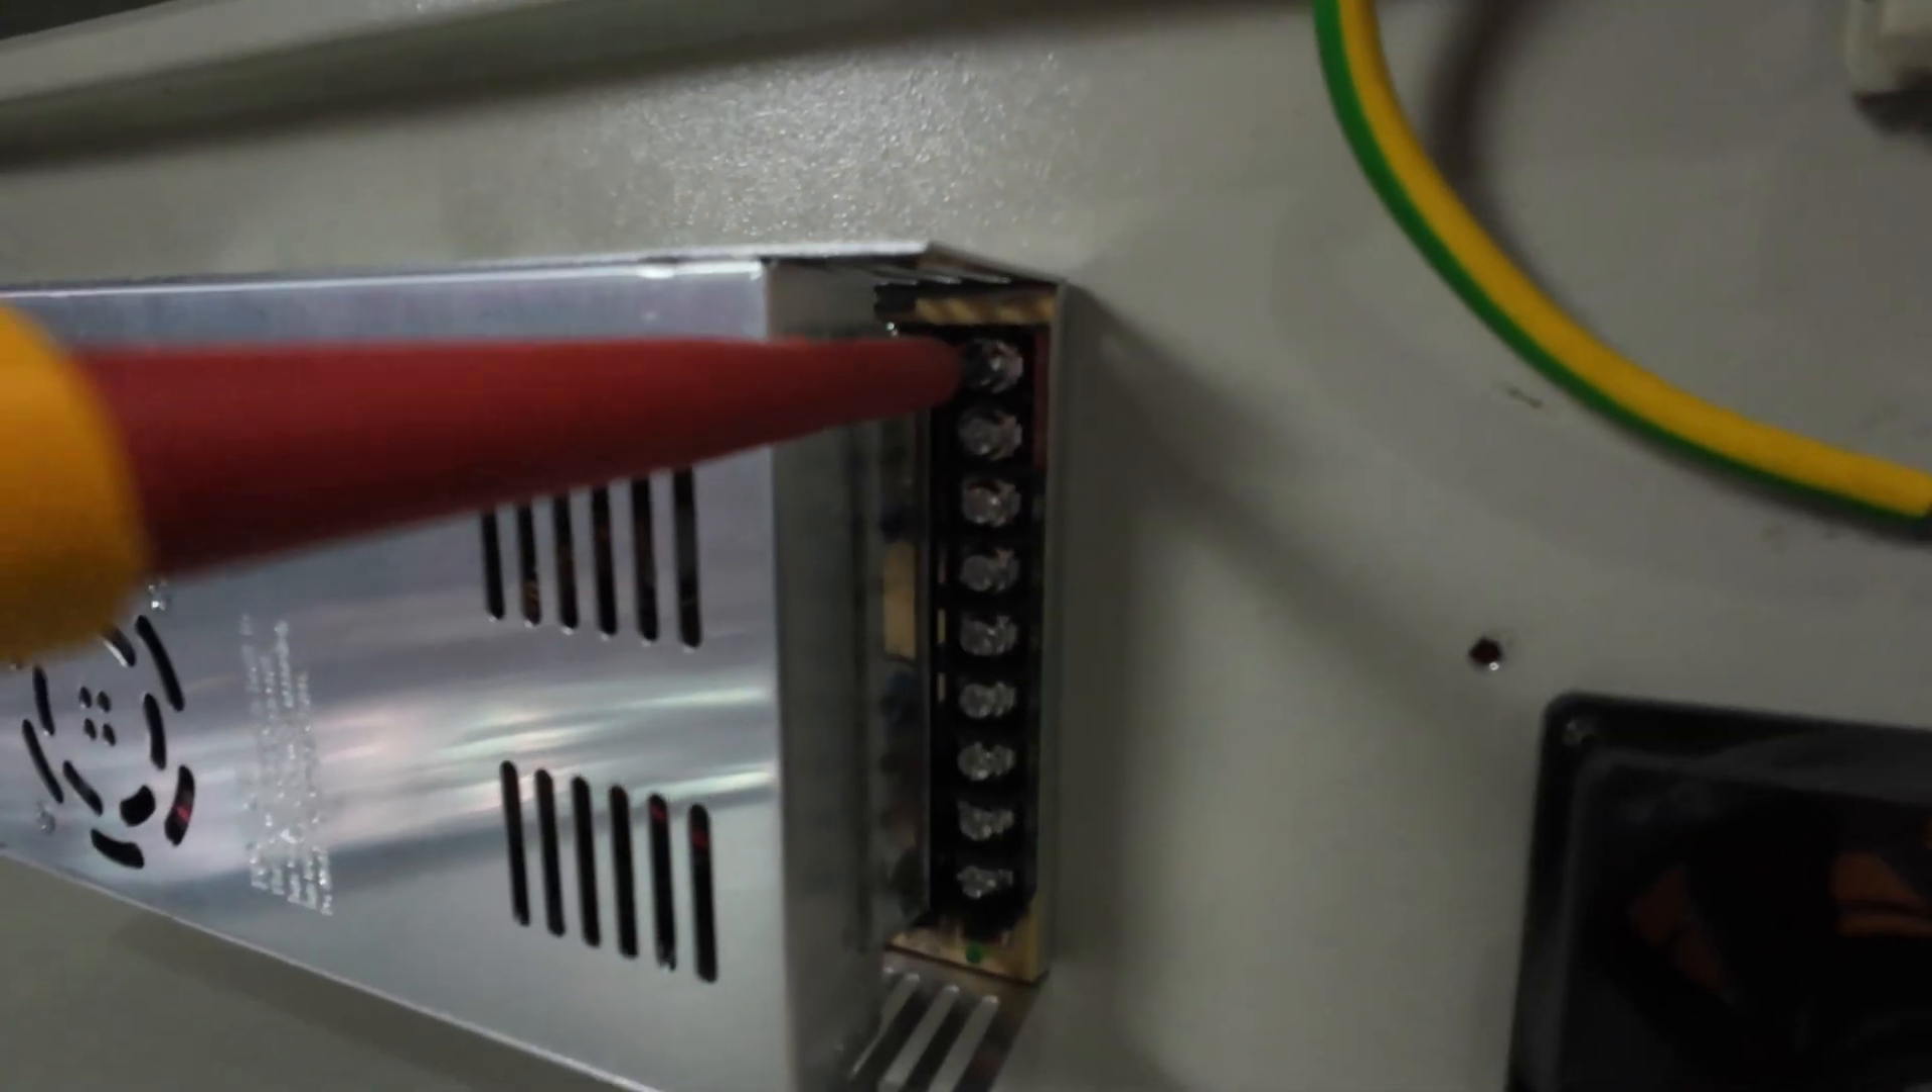I've got the power supply mounted in now on the back.